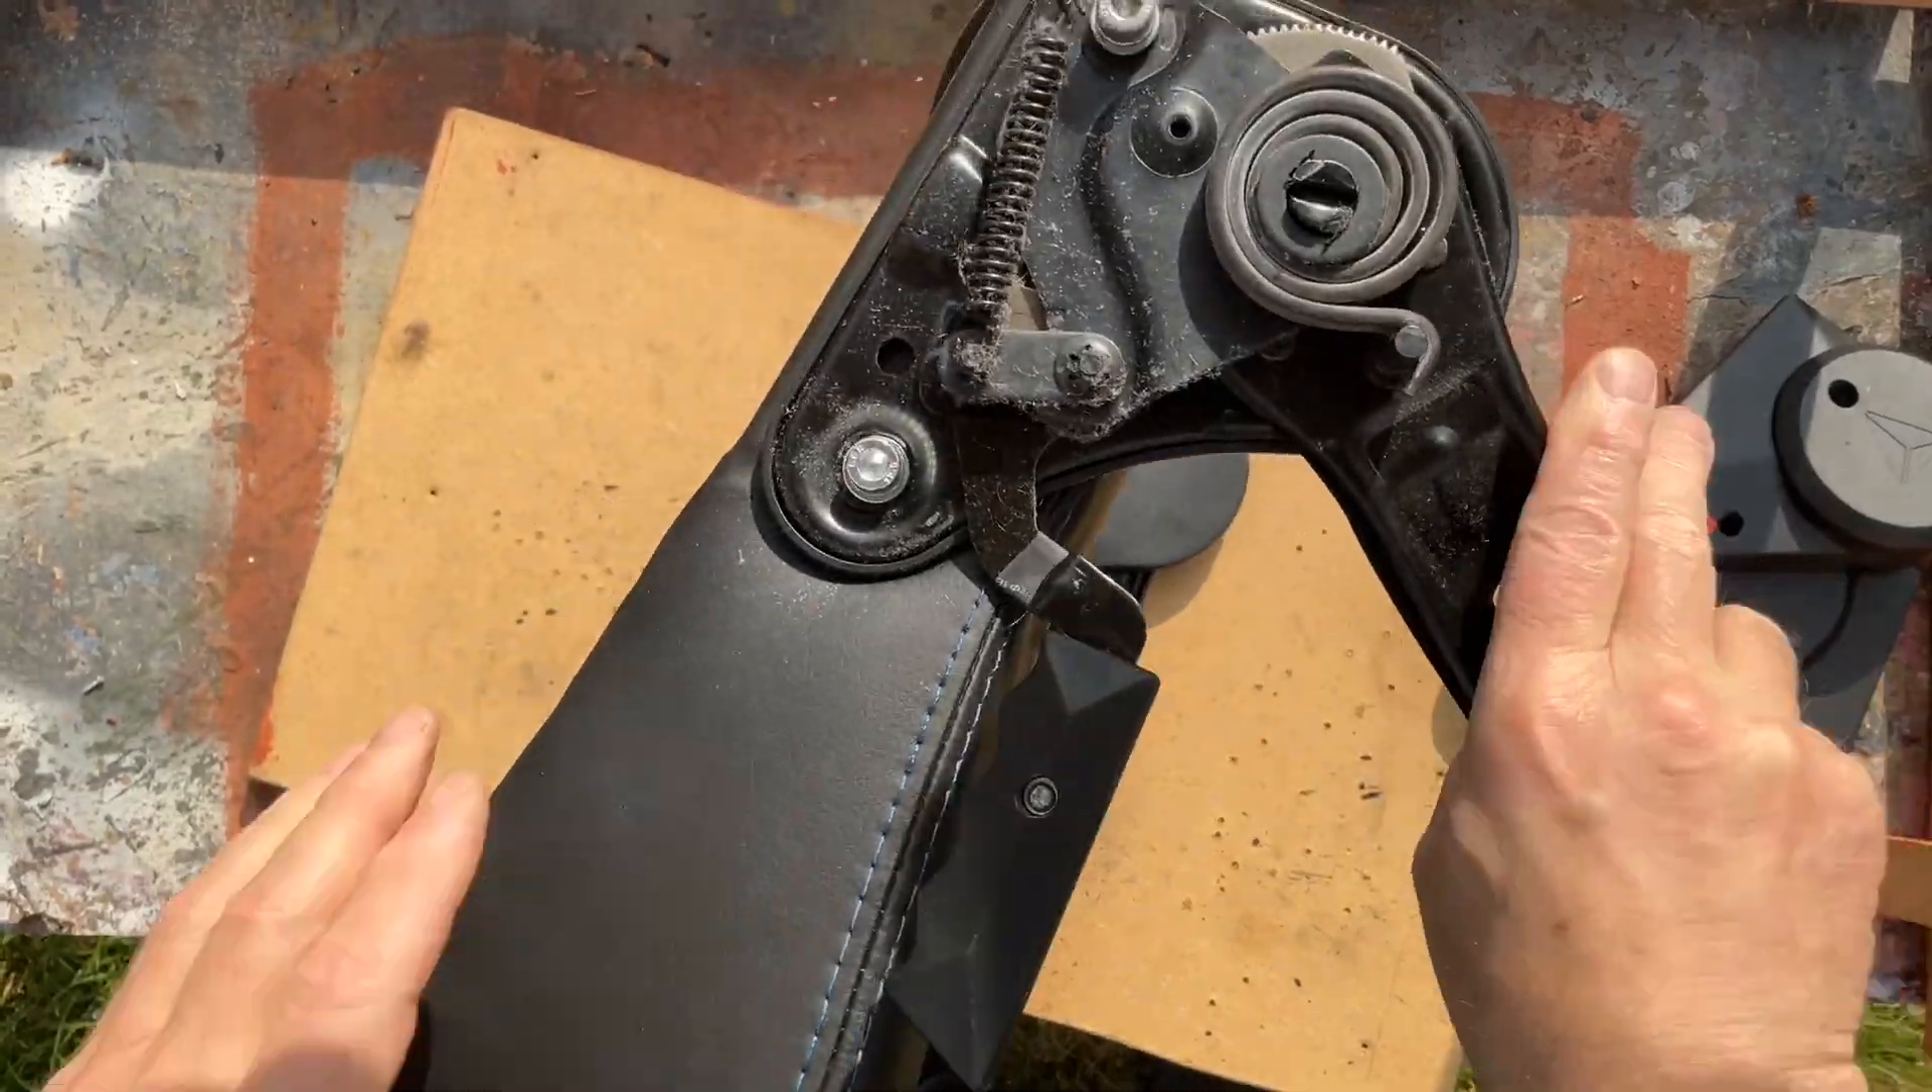So I've taken off the cover and you can see there's a large spring and that spring obviously controls the back part, the reclining part.